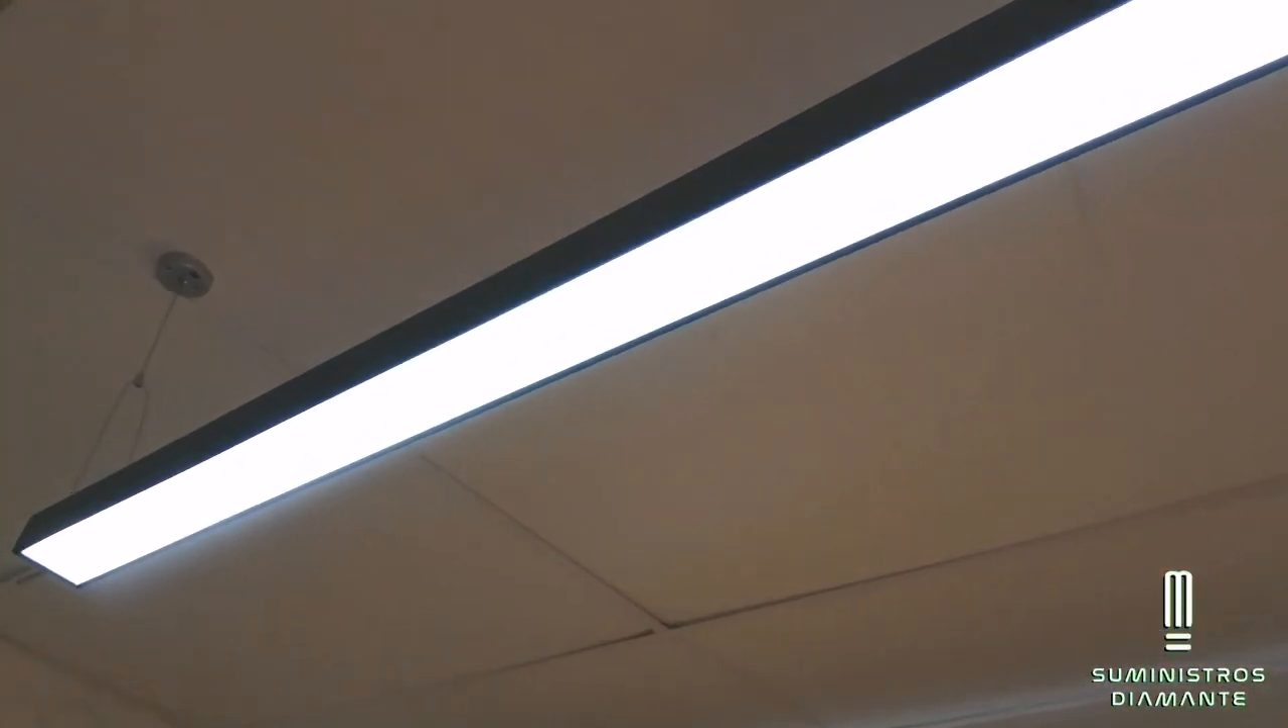Y como notarán, toda nuestra lámpara ya está instalada.